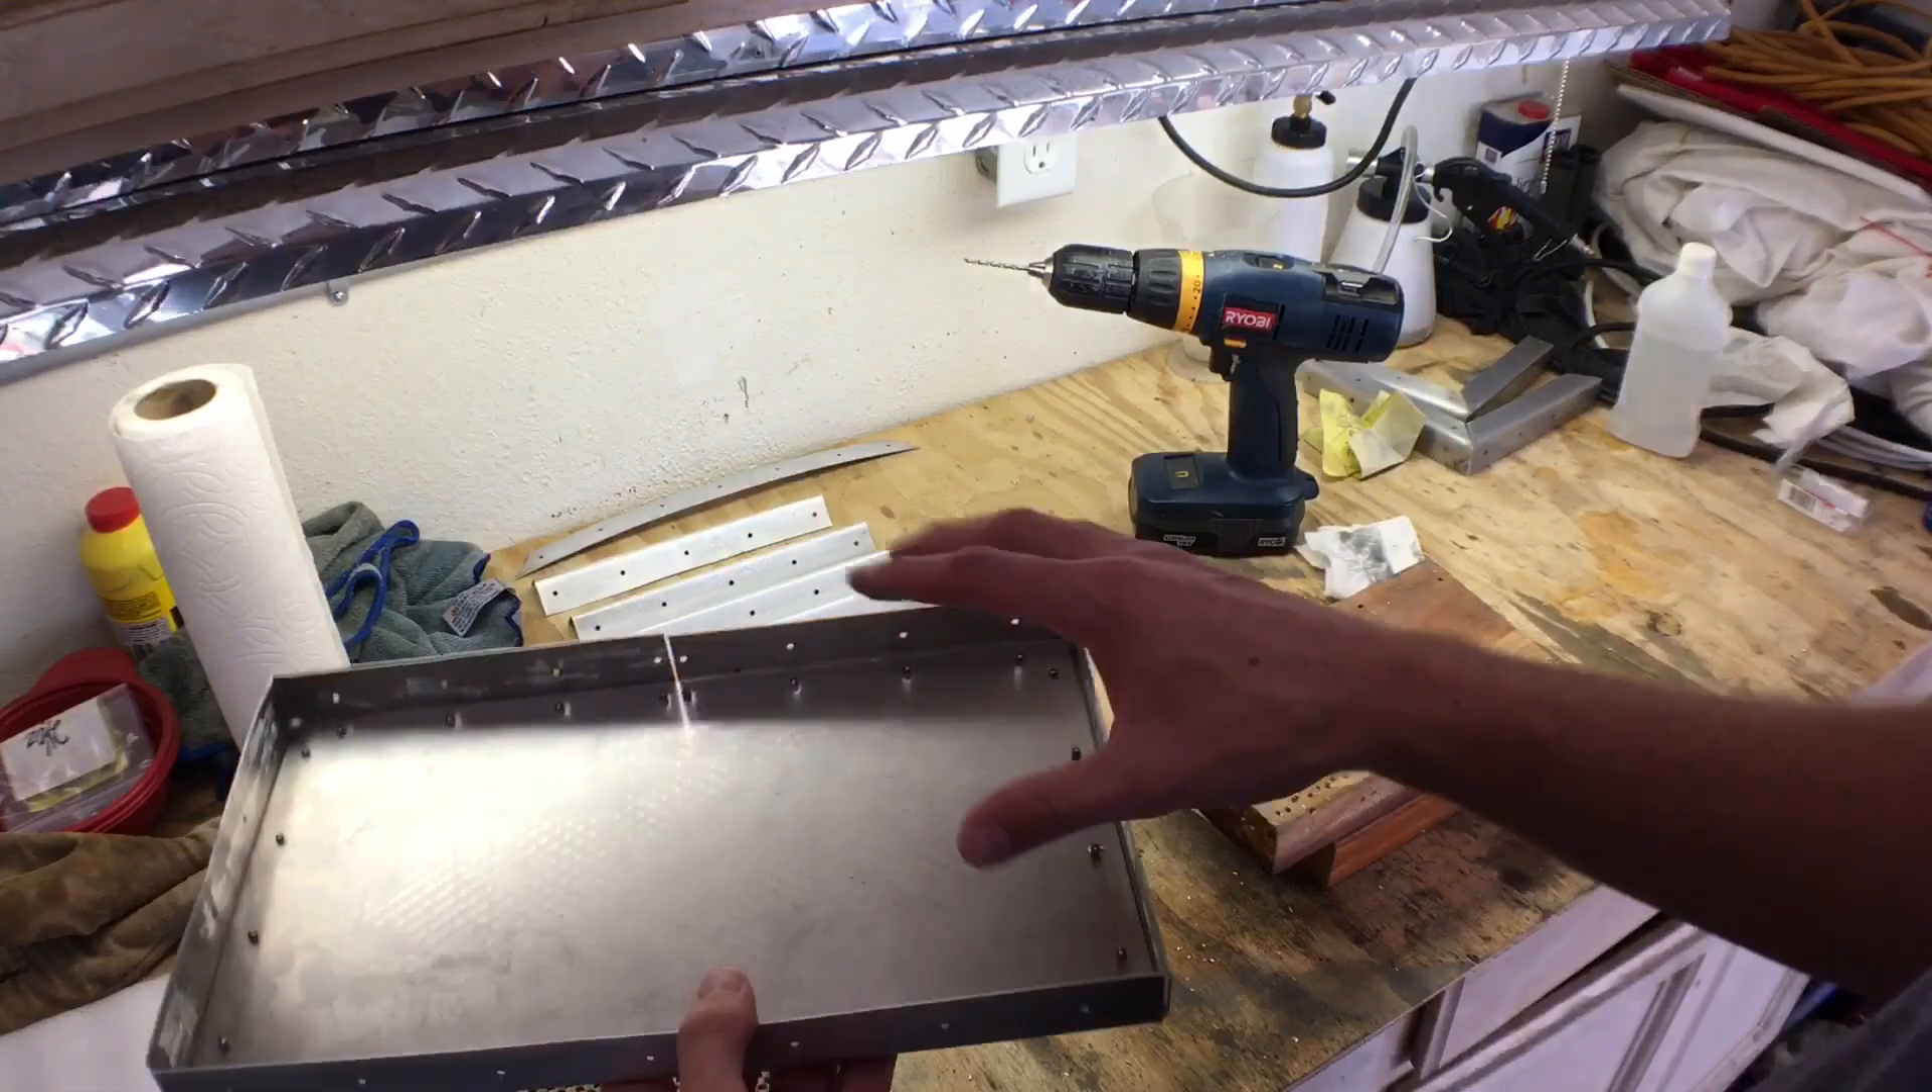So now we've finished our bottom piece and have that all riveted together.